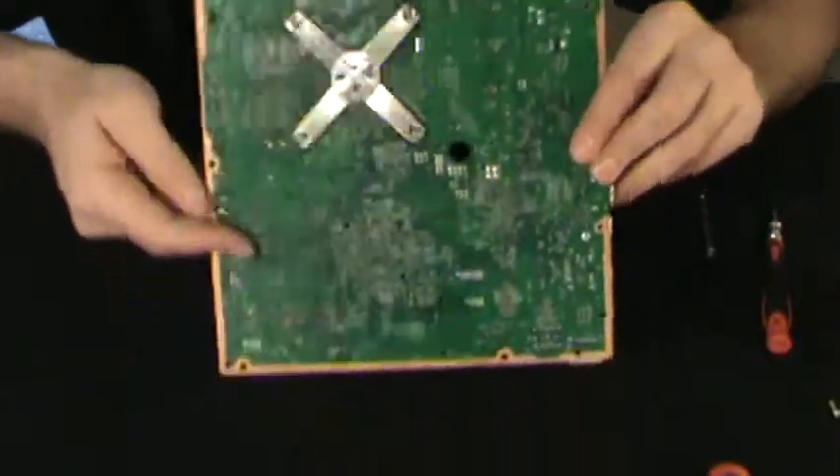Last but not least, we have the motherboard out of the case.